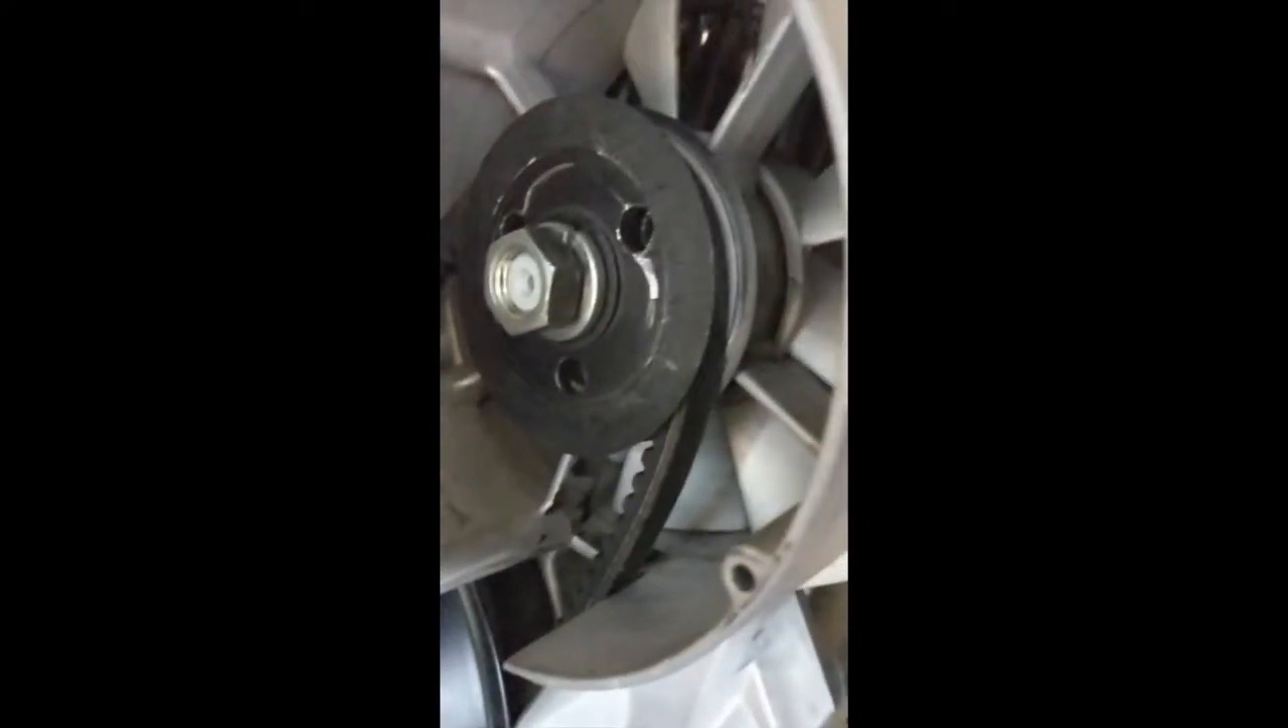Okay, so I got the two pulley halves back together. I got the nut started on there.